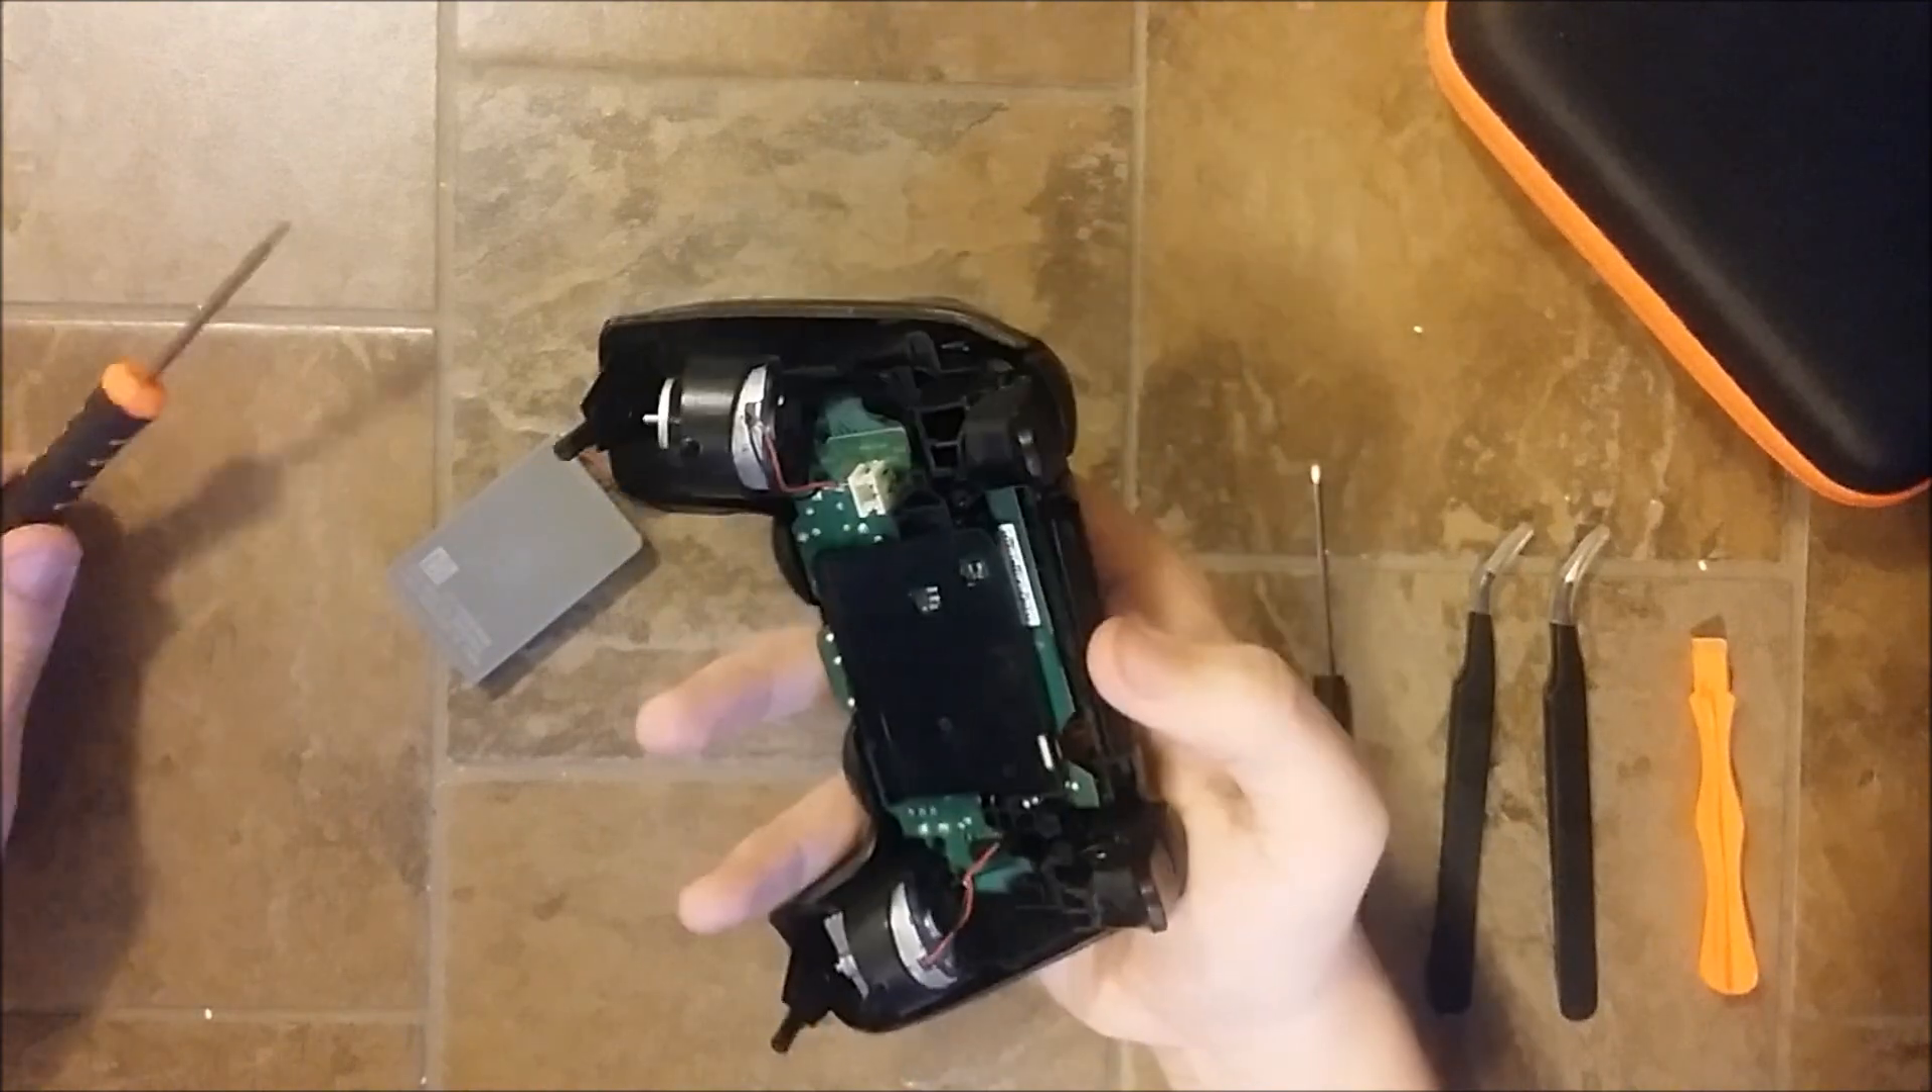And now all i have left to do is to re-plug that battery.